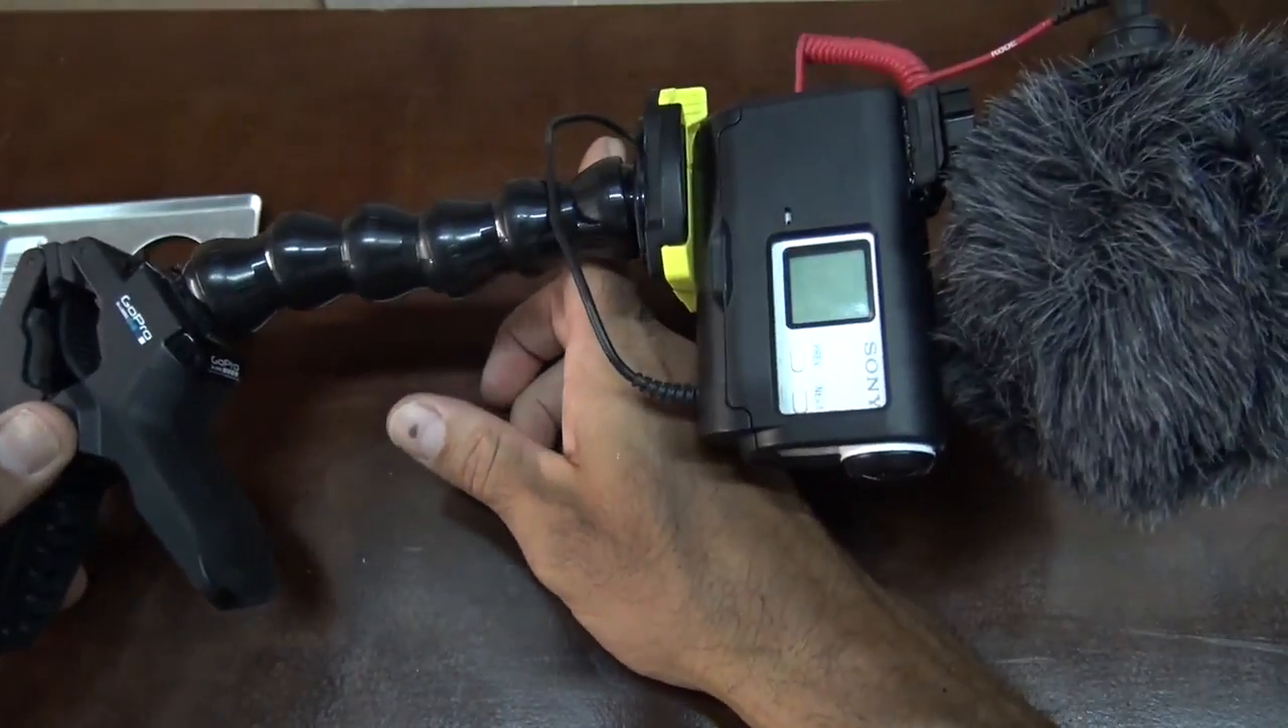So now, I have a Sony mount on the GoPro clampy arm.